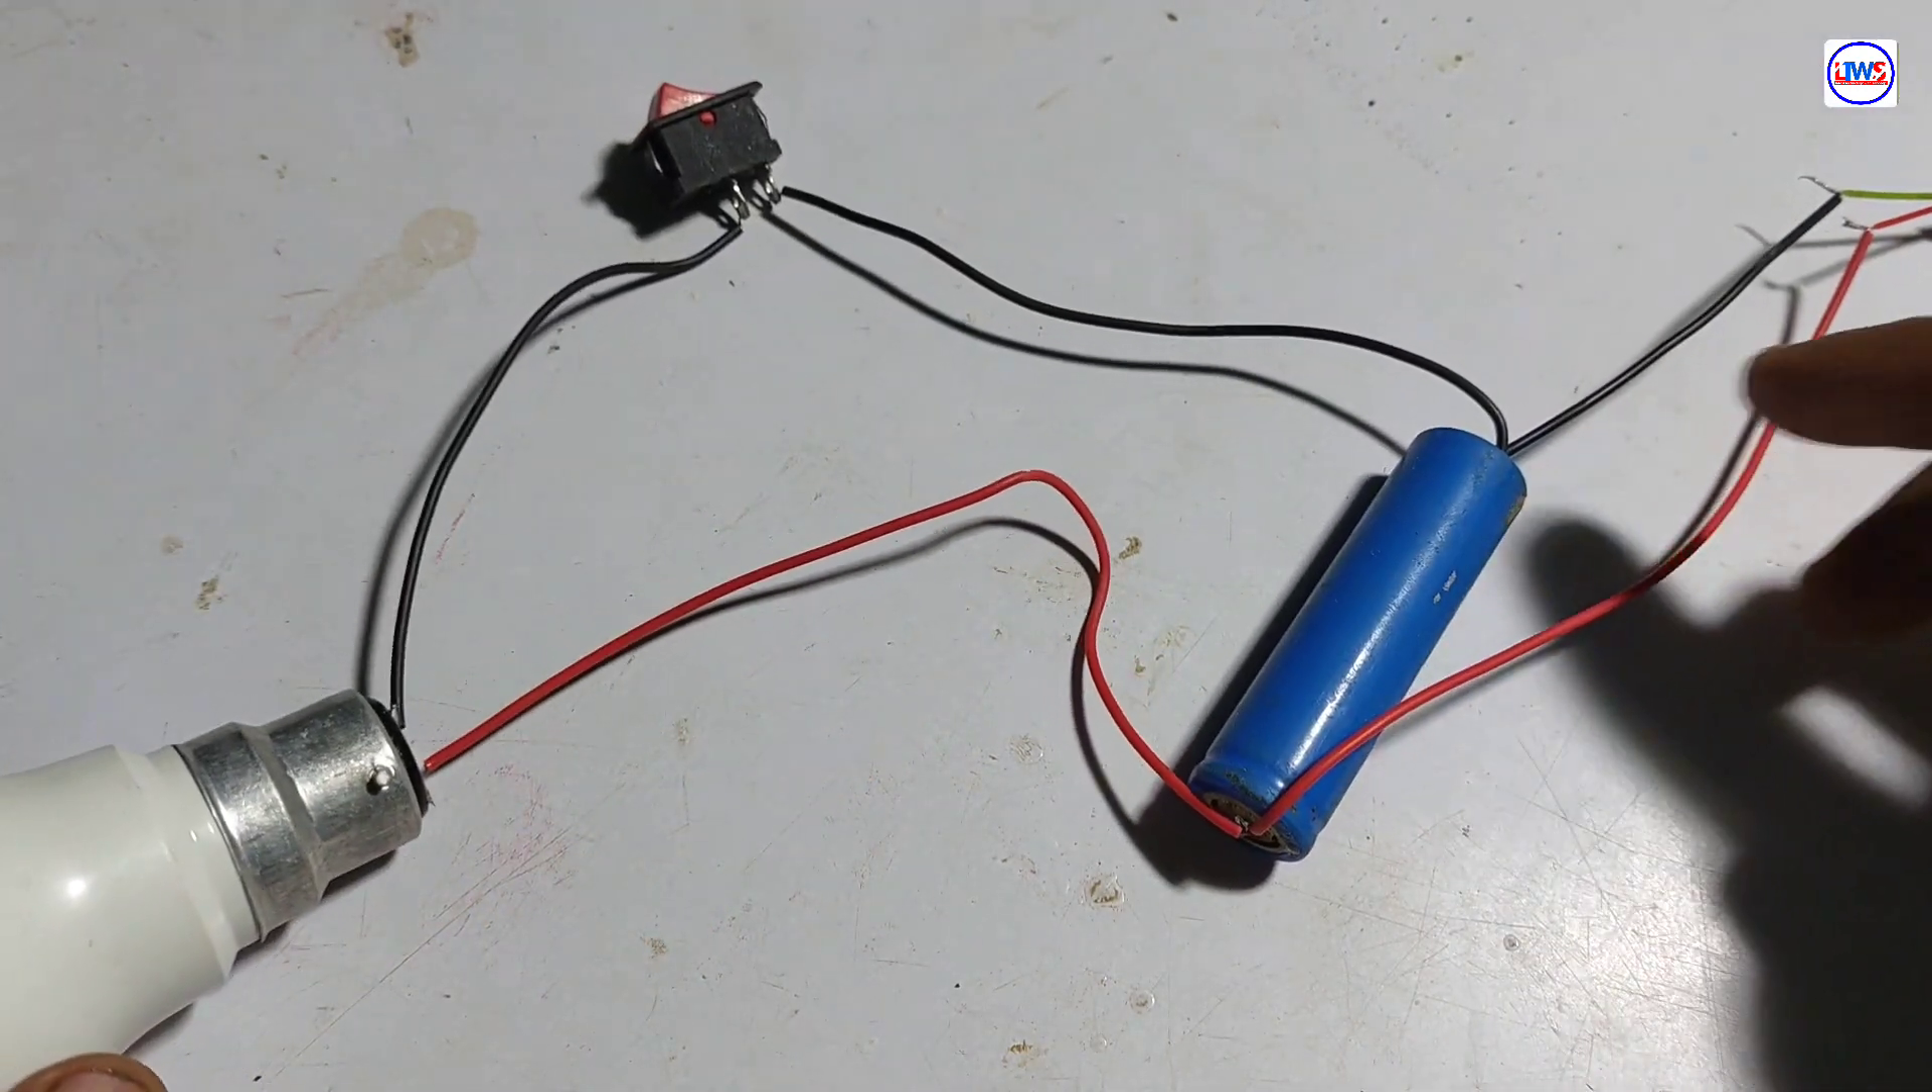यहाँ पर मैंने बीच में से black wire को cut करके switch को add कर दिया है।